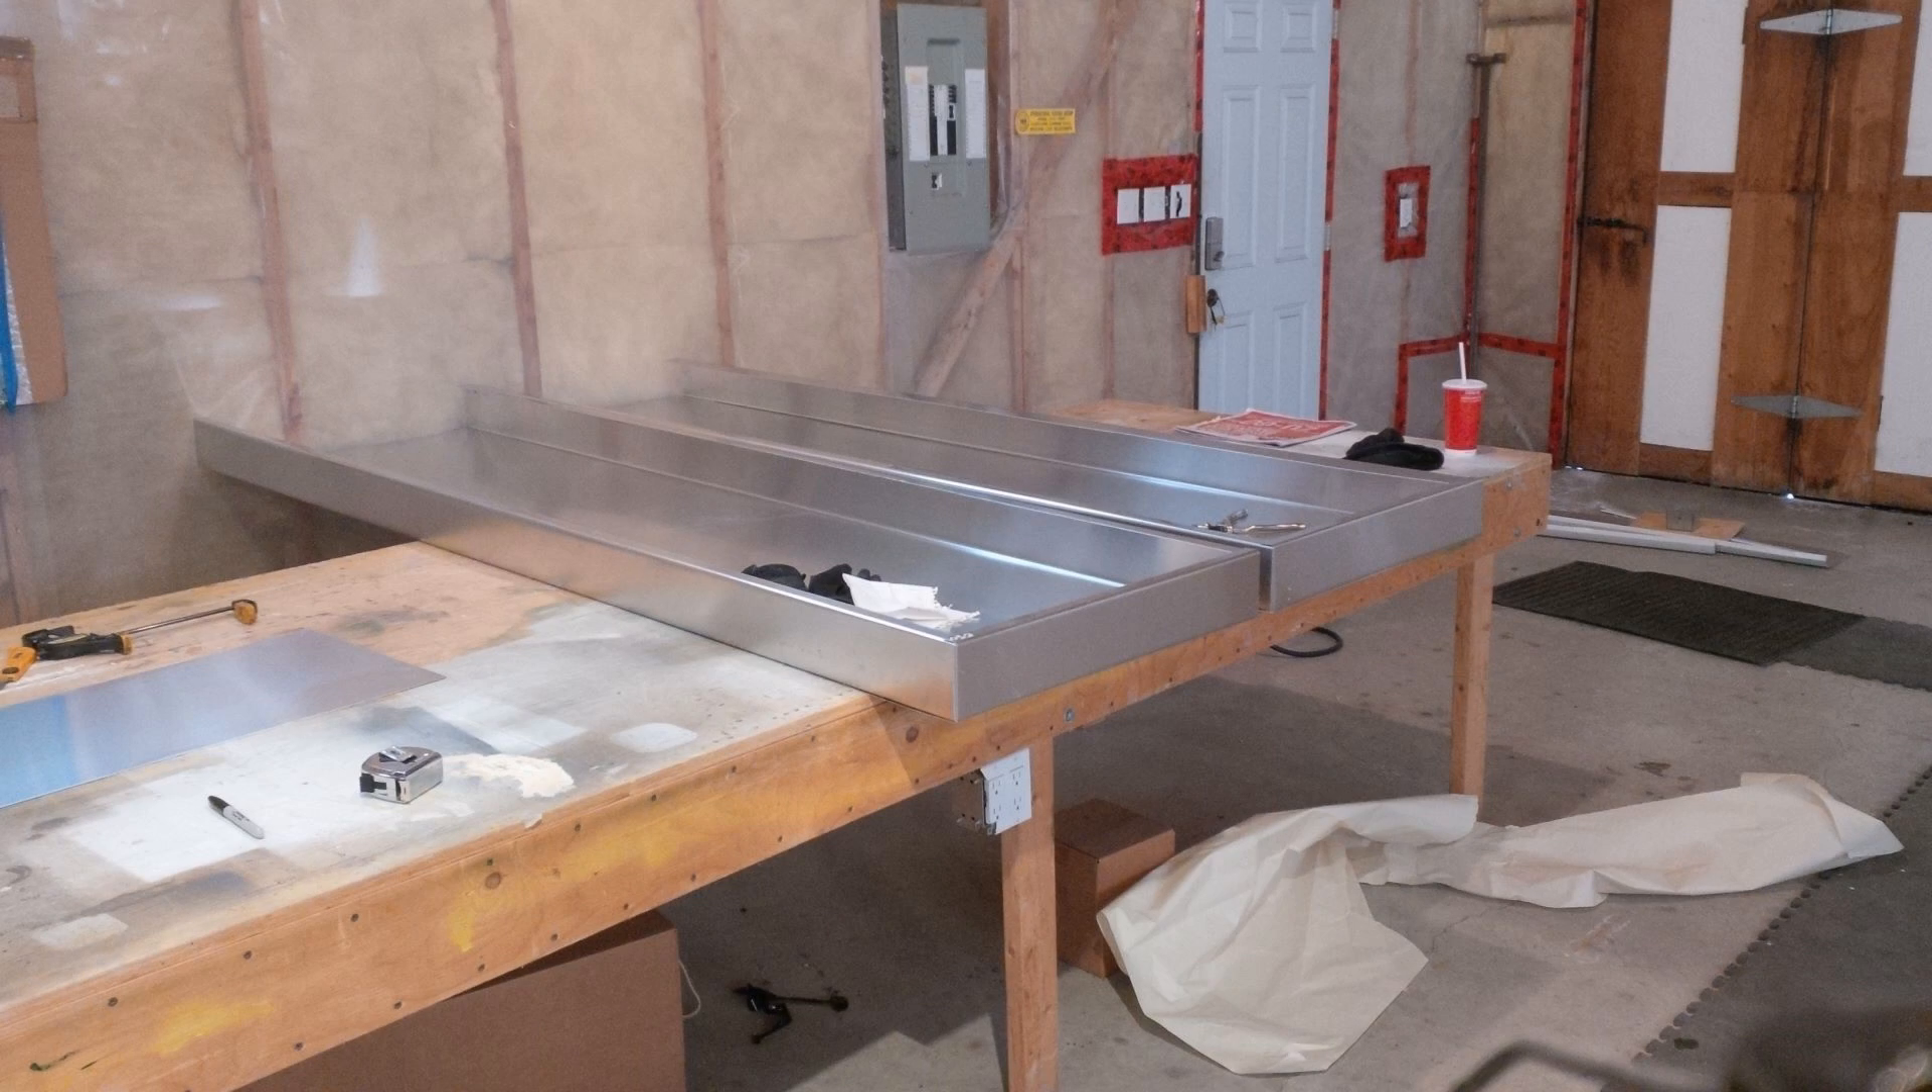Two solar air heater boxes ready to cap.